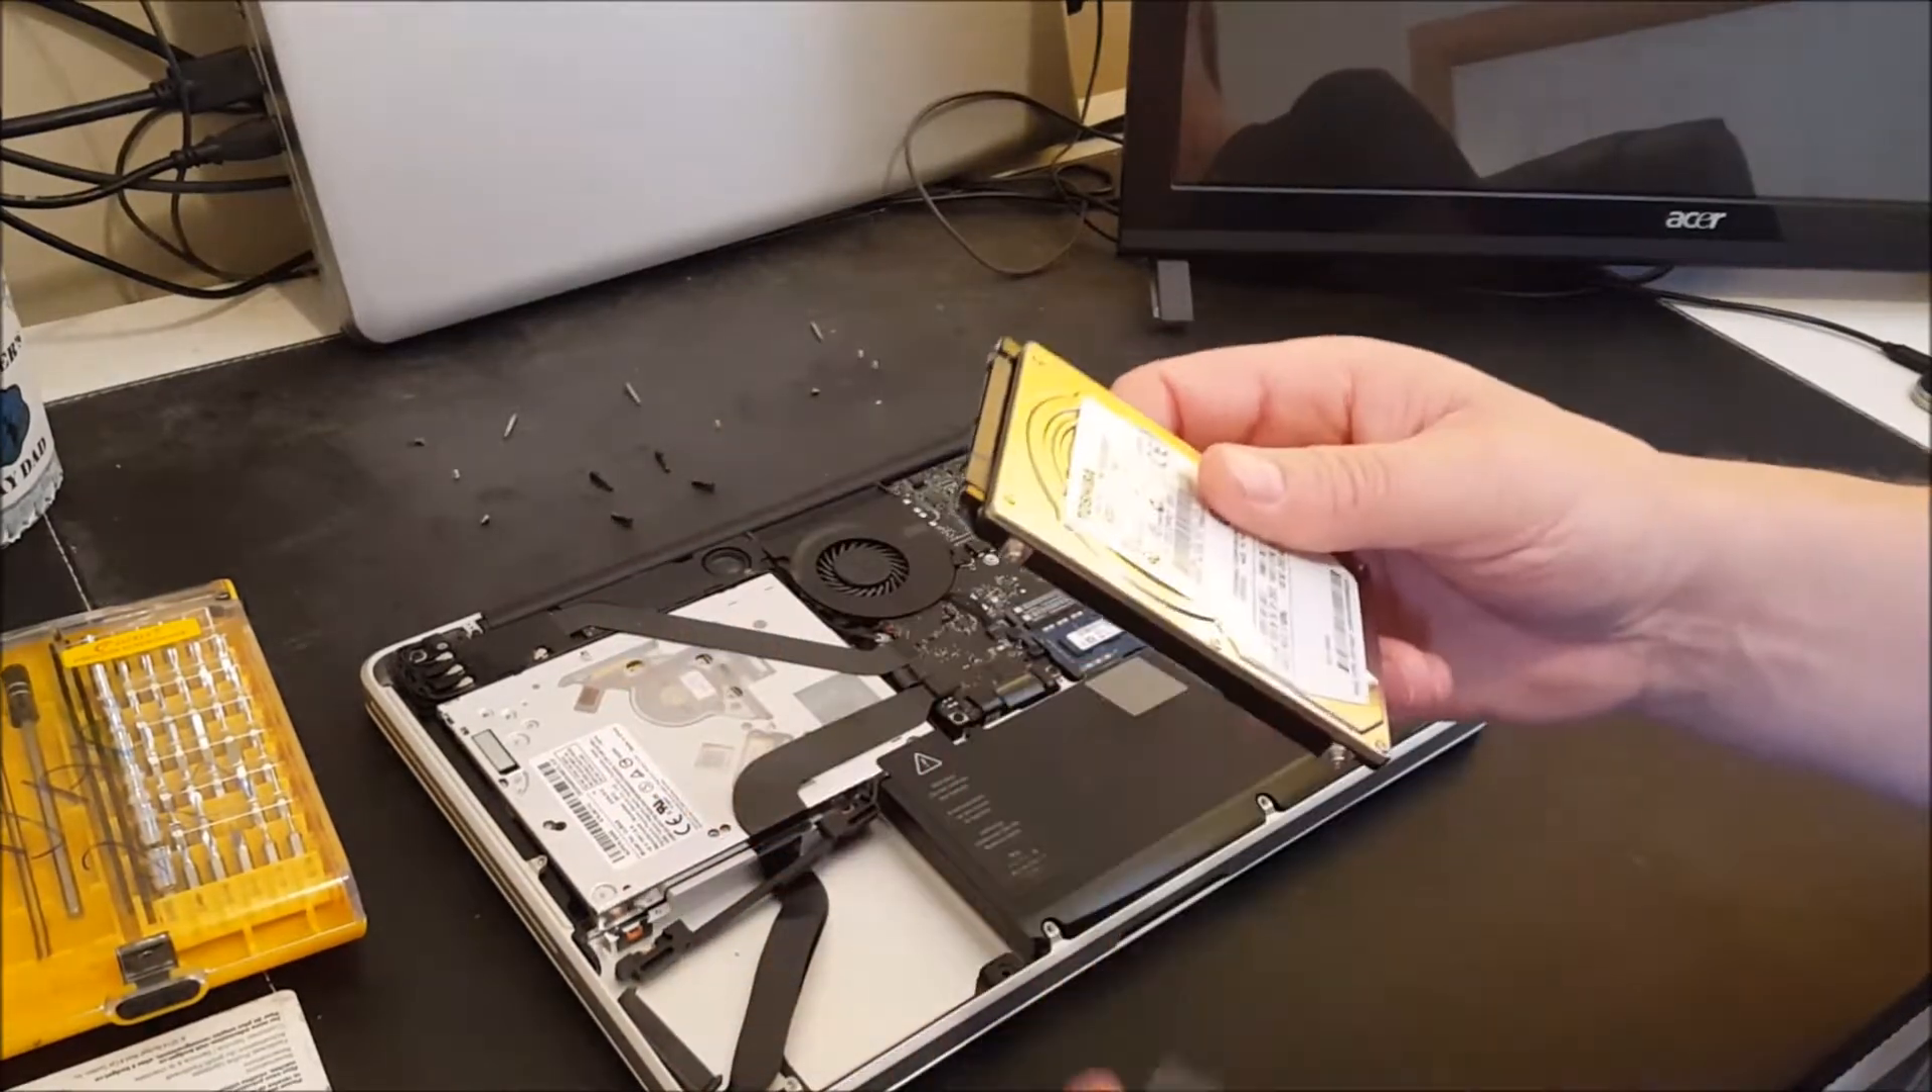Okay so I have the old disk out.